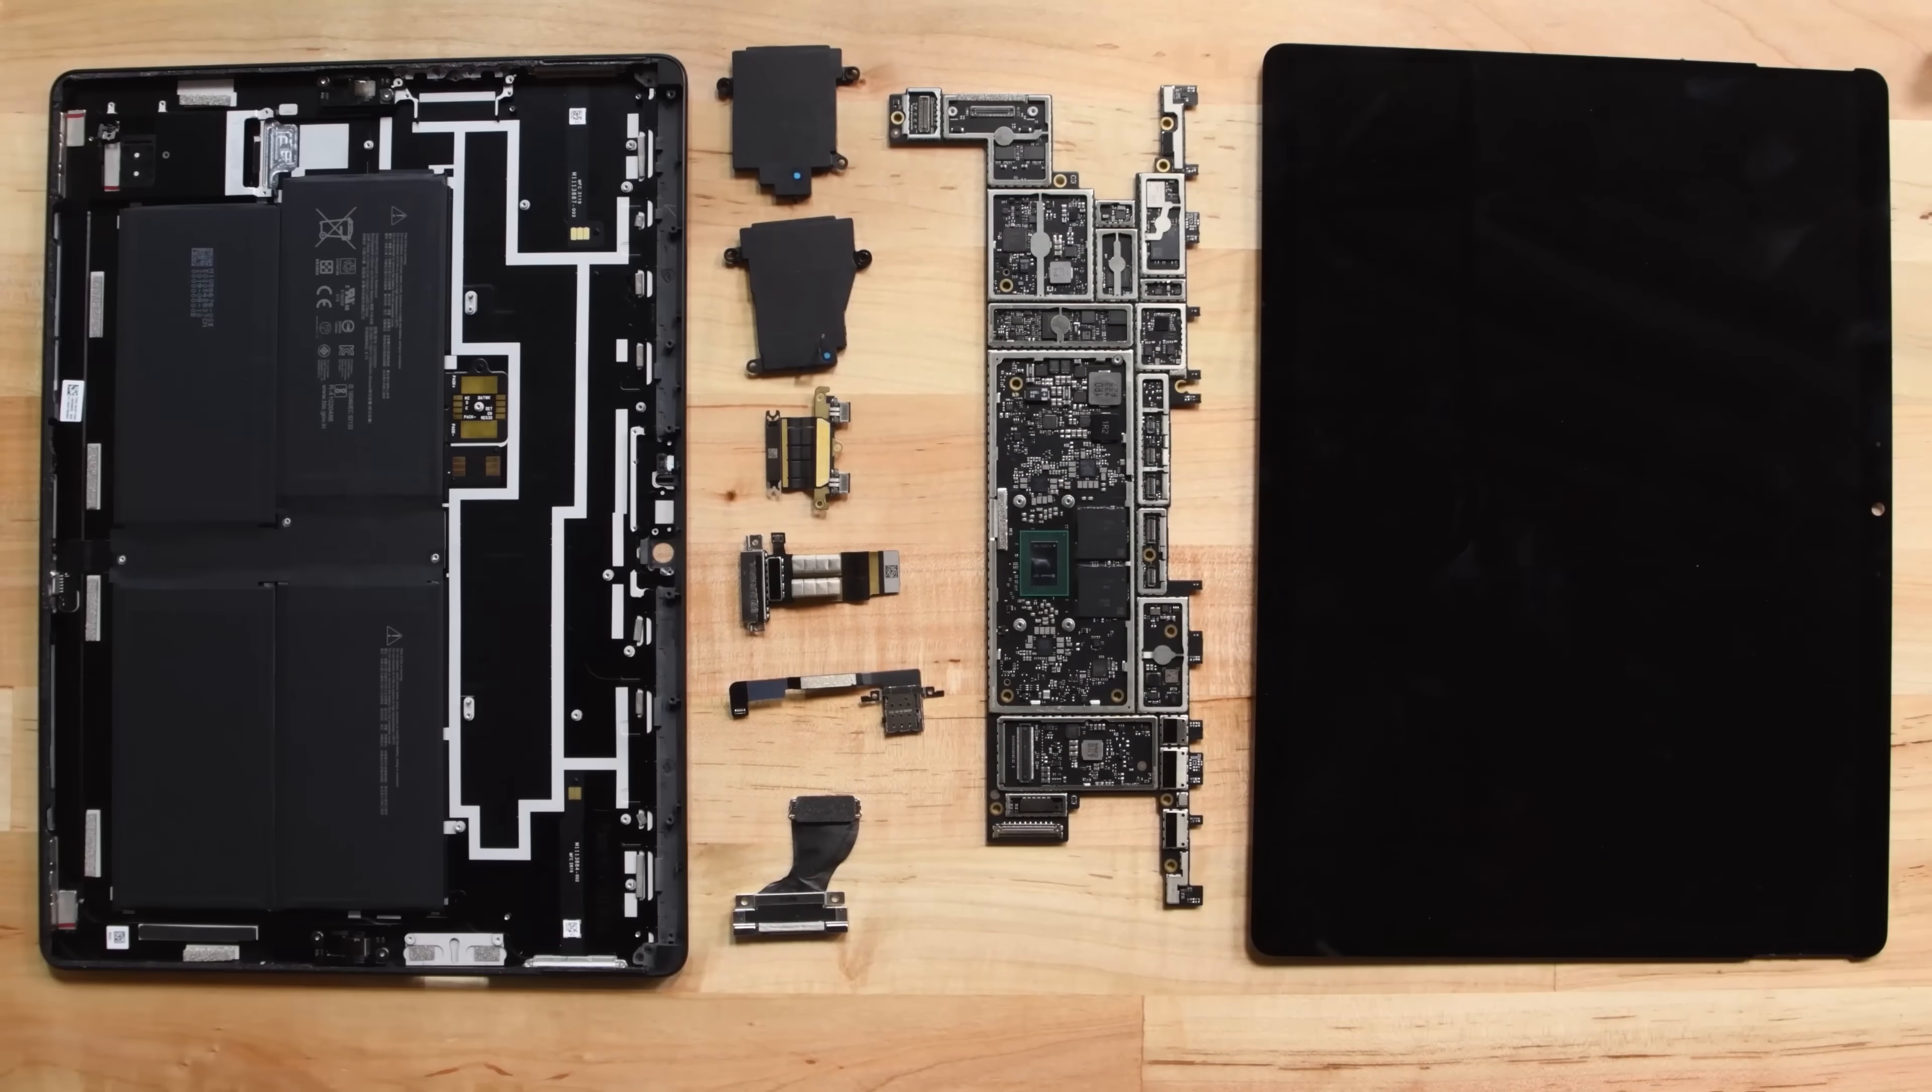With our Surface Pro X completely disassembled, it's time to talk repairability.